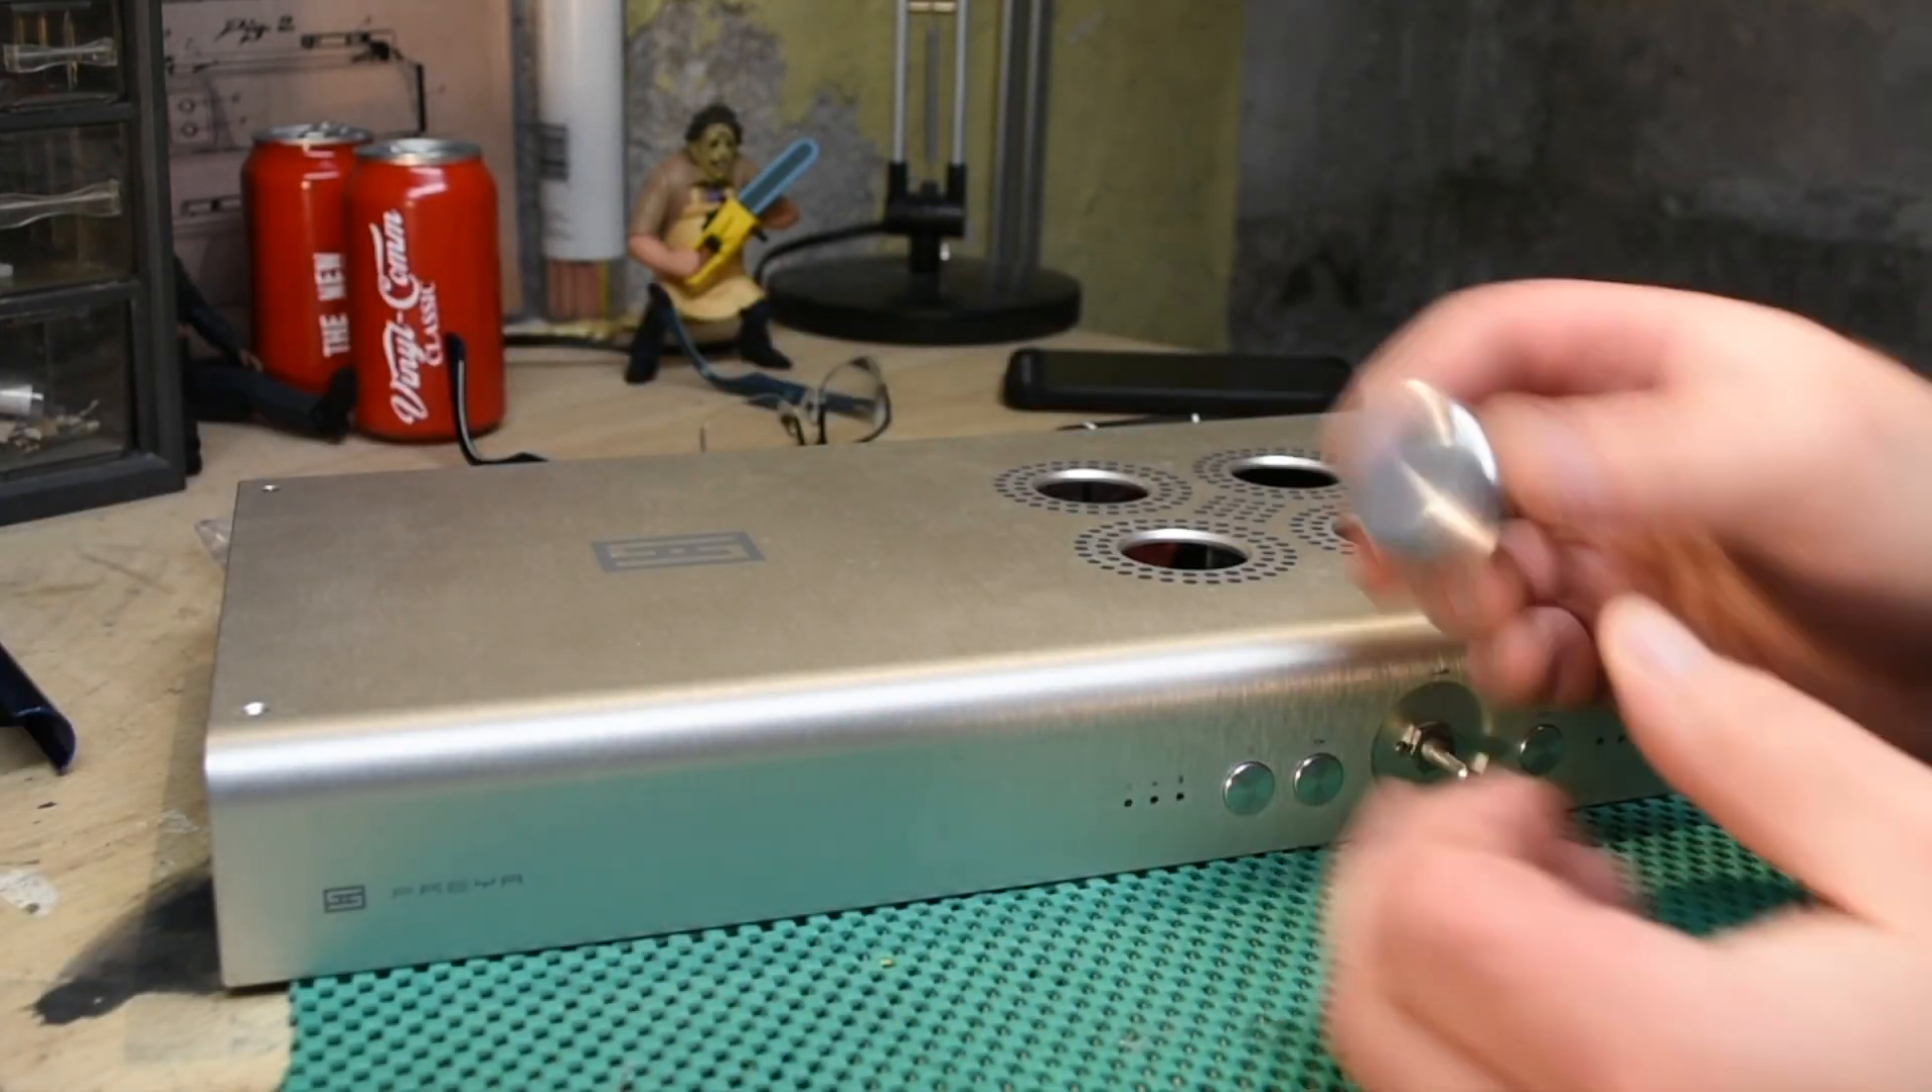Now, we have everything put back together. Well, not everything. This knob has to go back on.